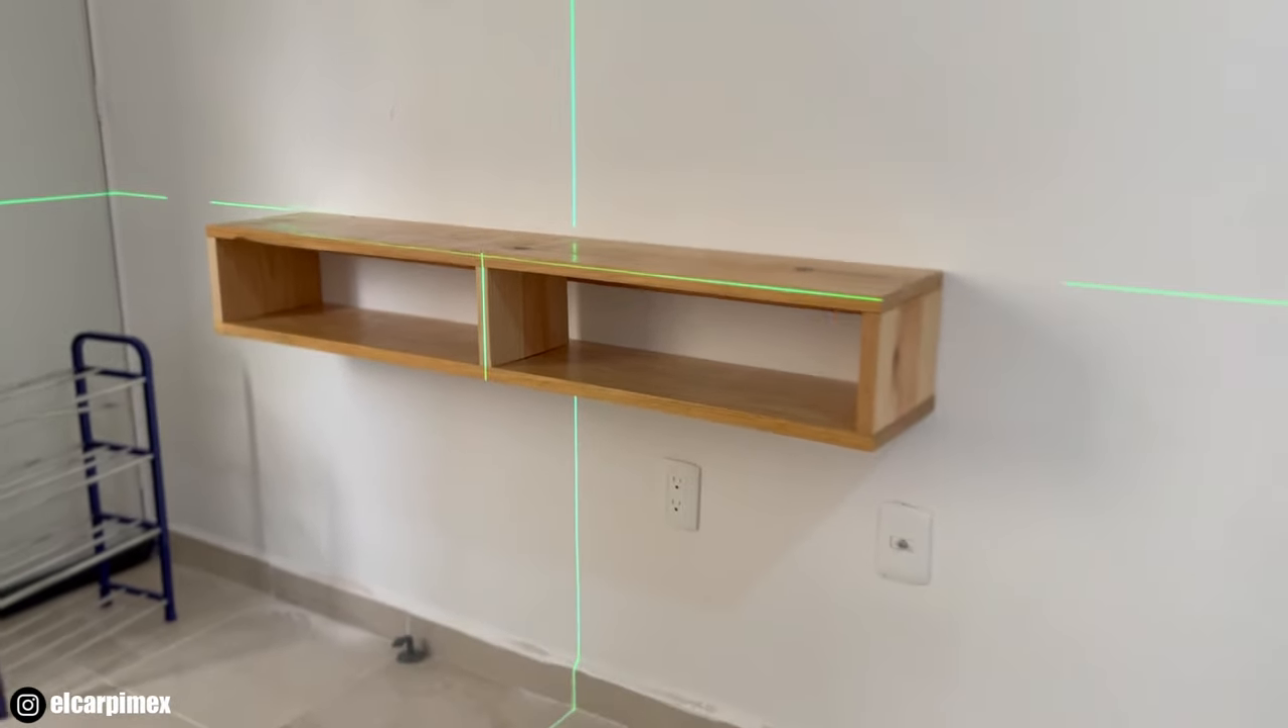Ahora sí, ahí quedó flotando este mueble para televisión.